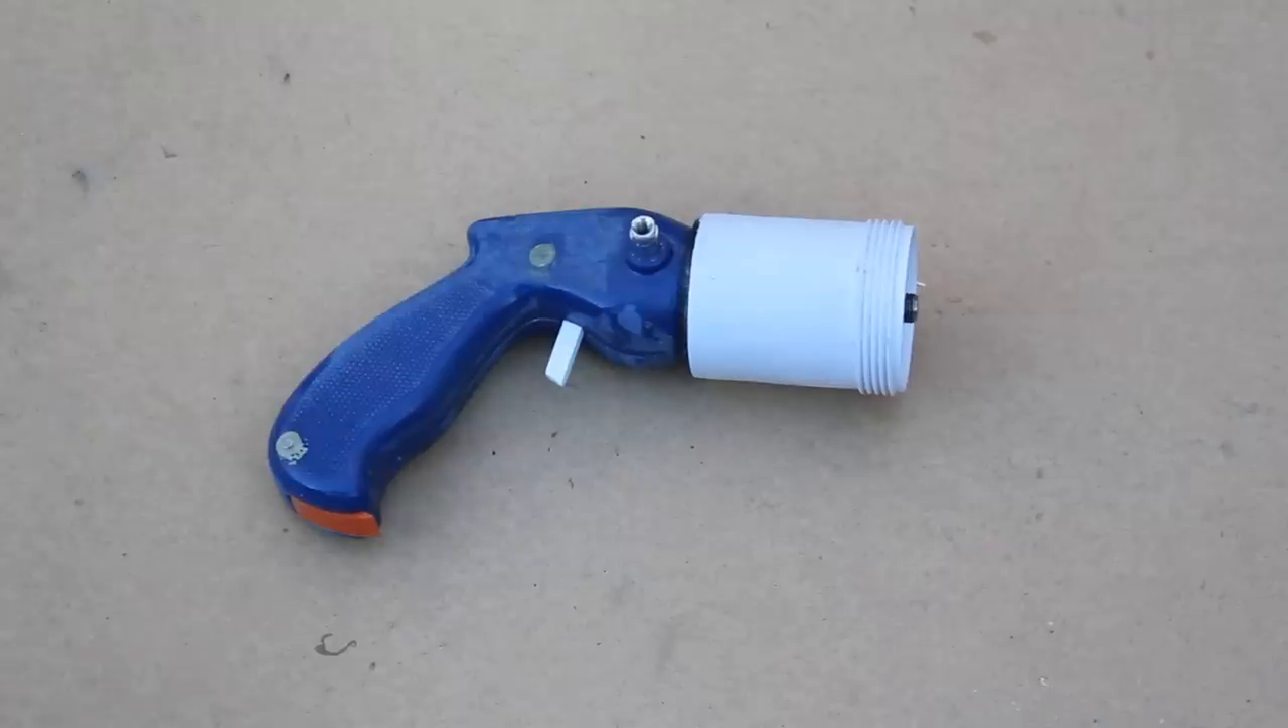The trigger has just been glued into place.